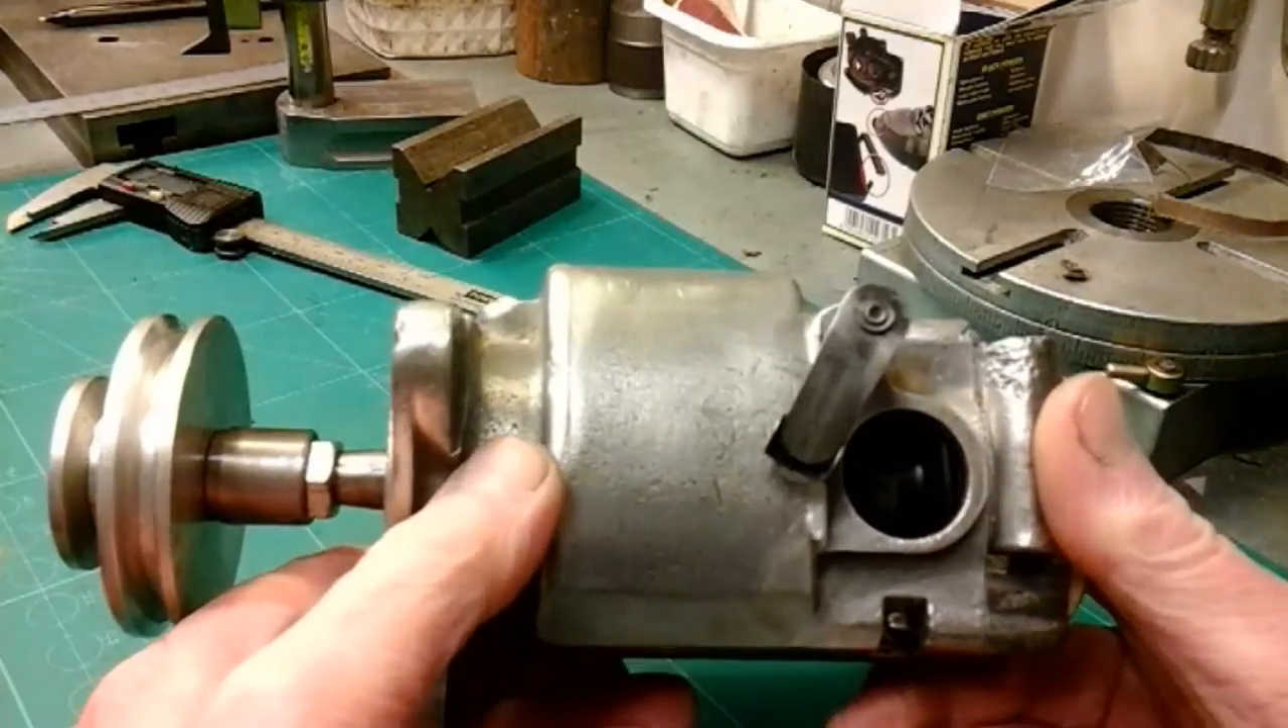I've made this pulley foot end ready to go on my test rig and just fitted that.